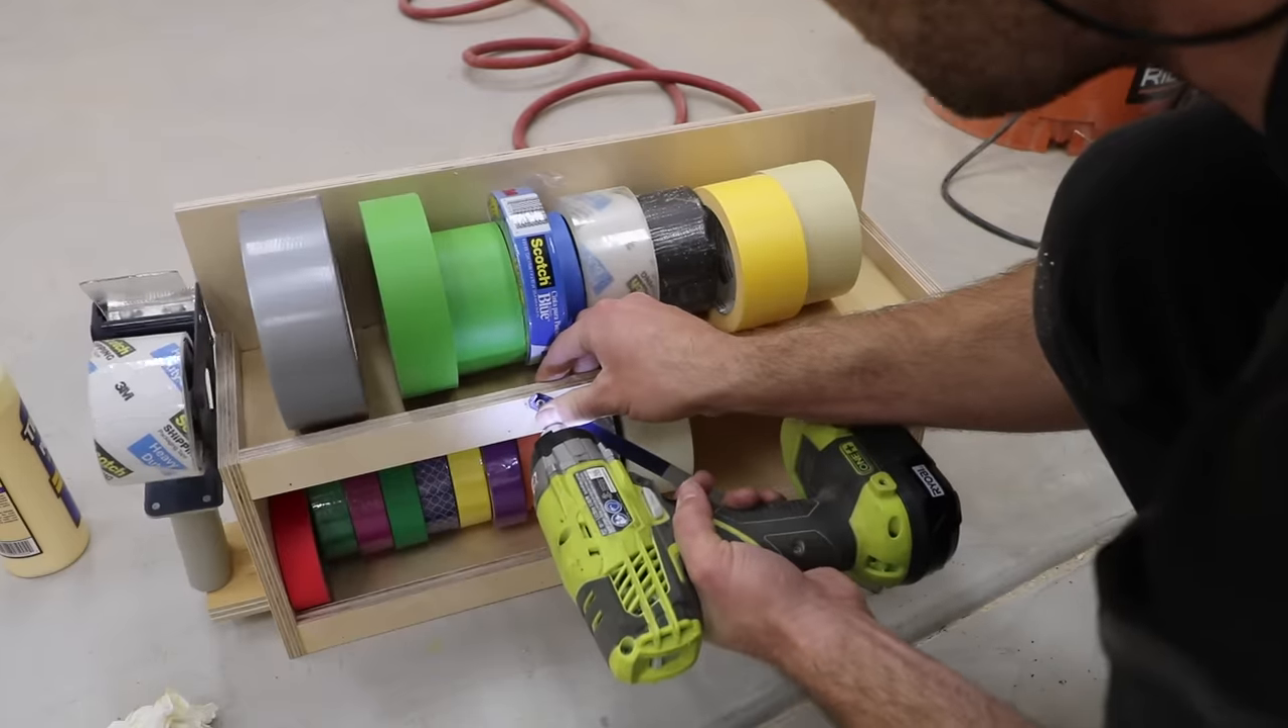I also added a holder on the side for a packing tape dispenser.